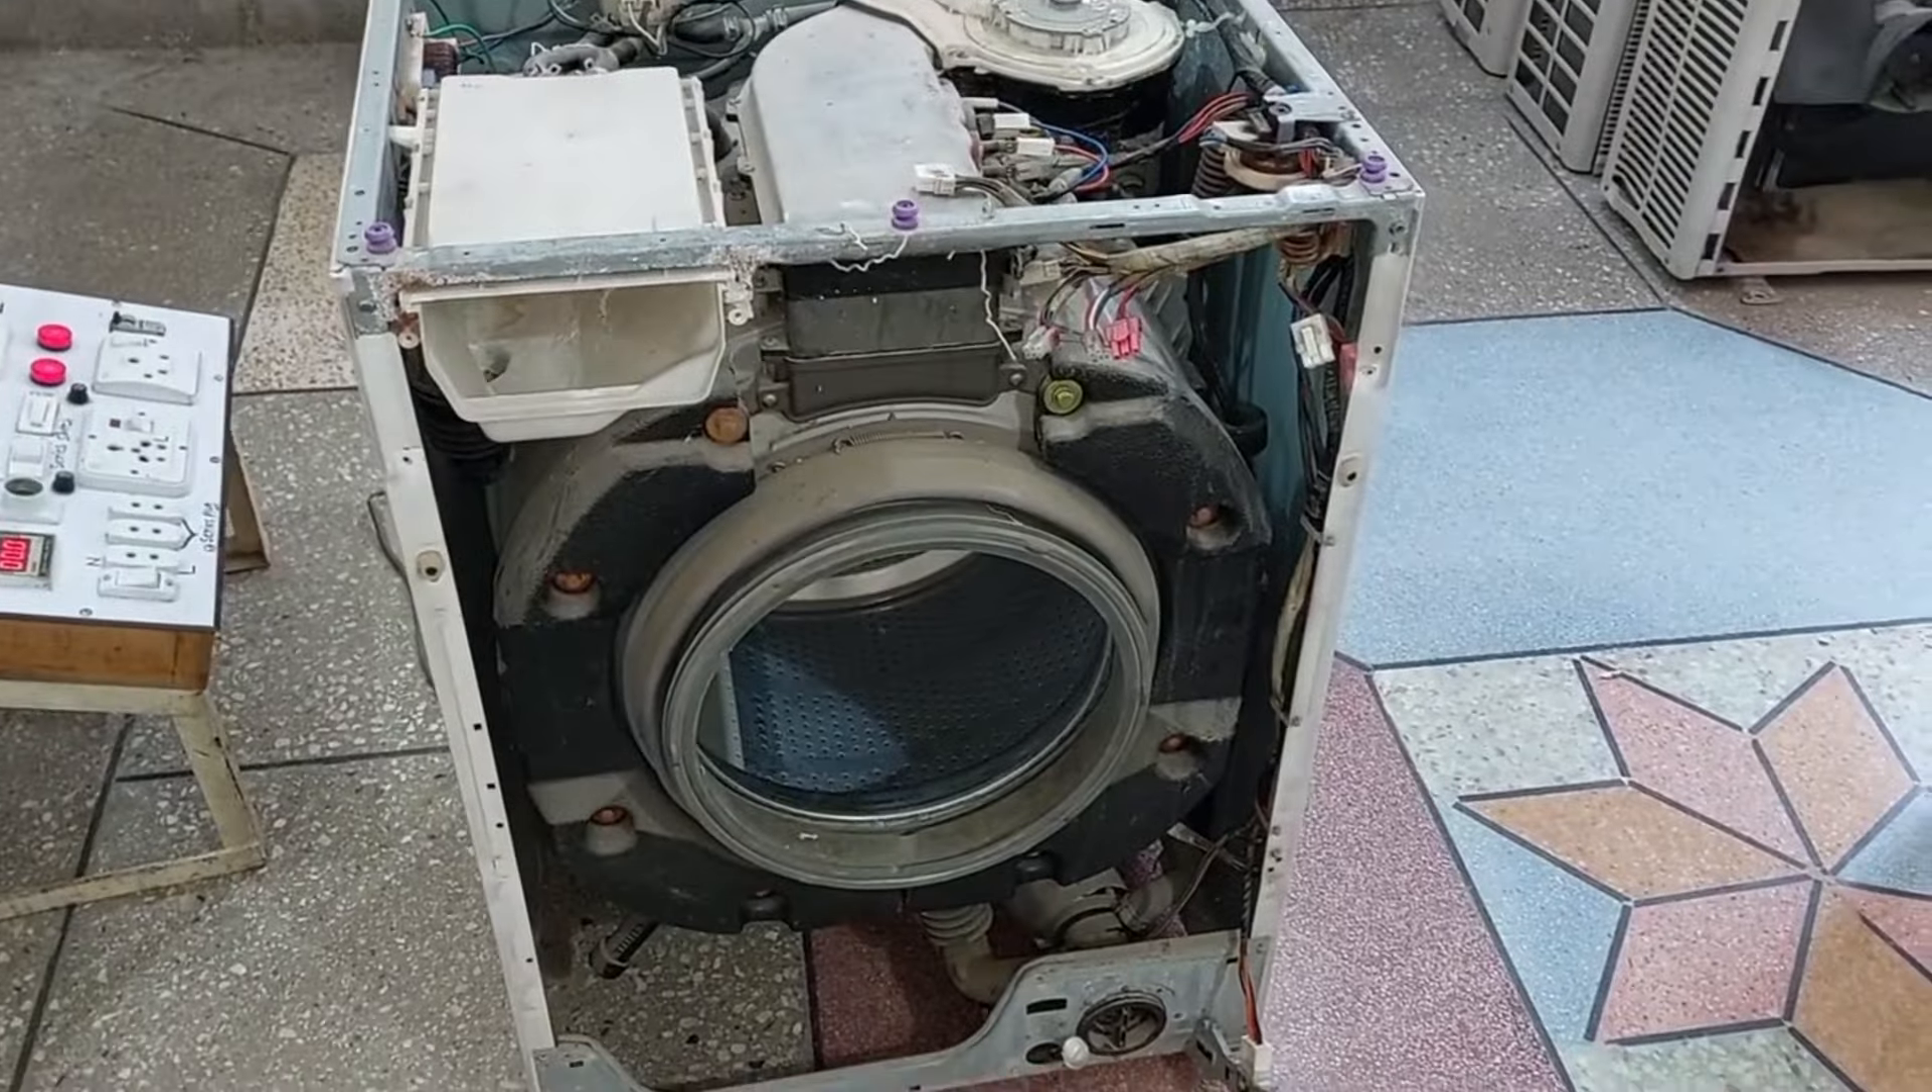Now, I have removed the front cover from the washing machine to make you understand how the air trap is used for the water level in the drum.